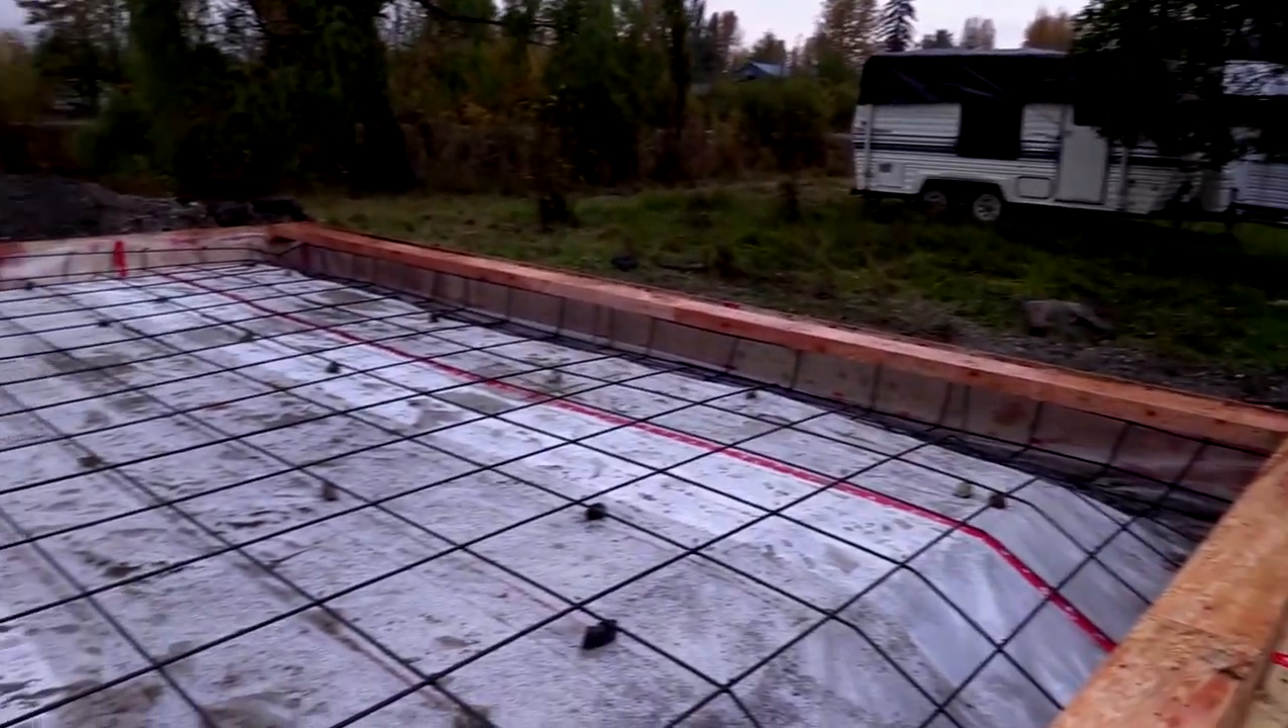My hands are just waterlogged and blistered but I got all the rebar put in tied and yeah we are ready to pour some concrete.